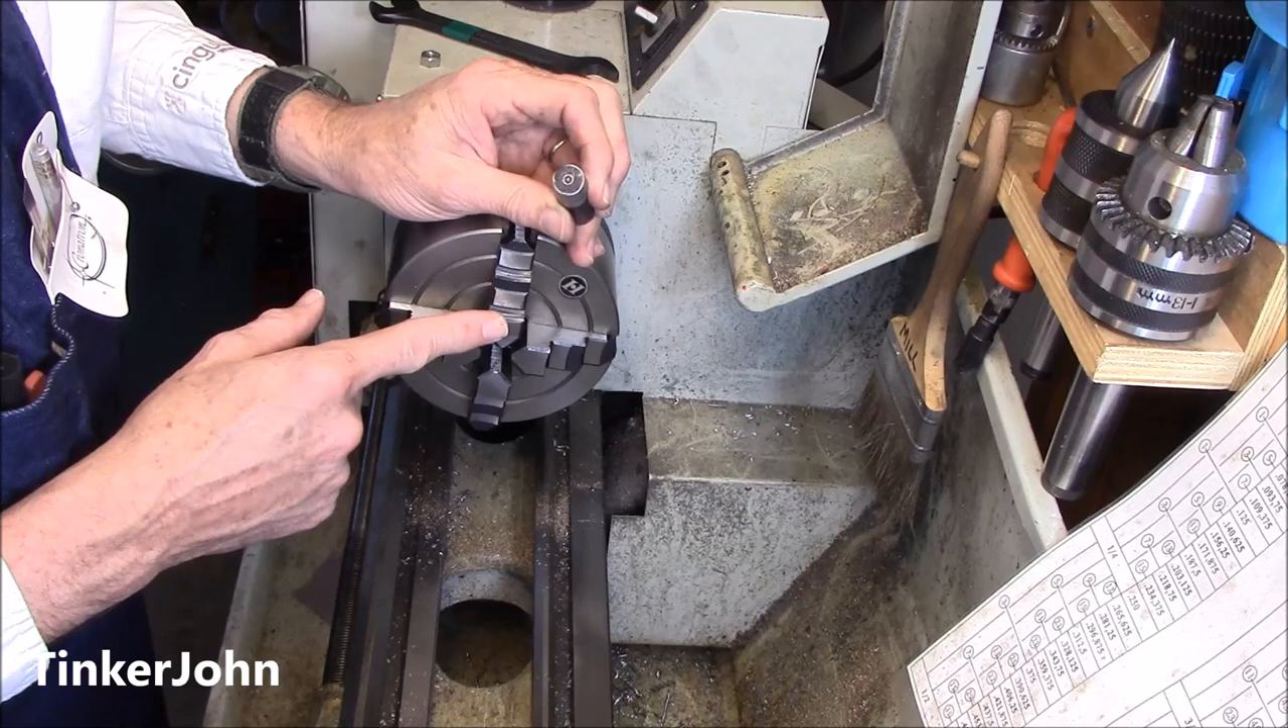I've got the uh four jaw chuck on here now.